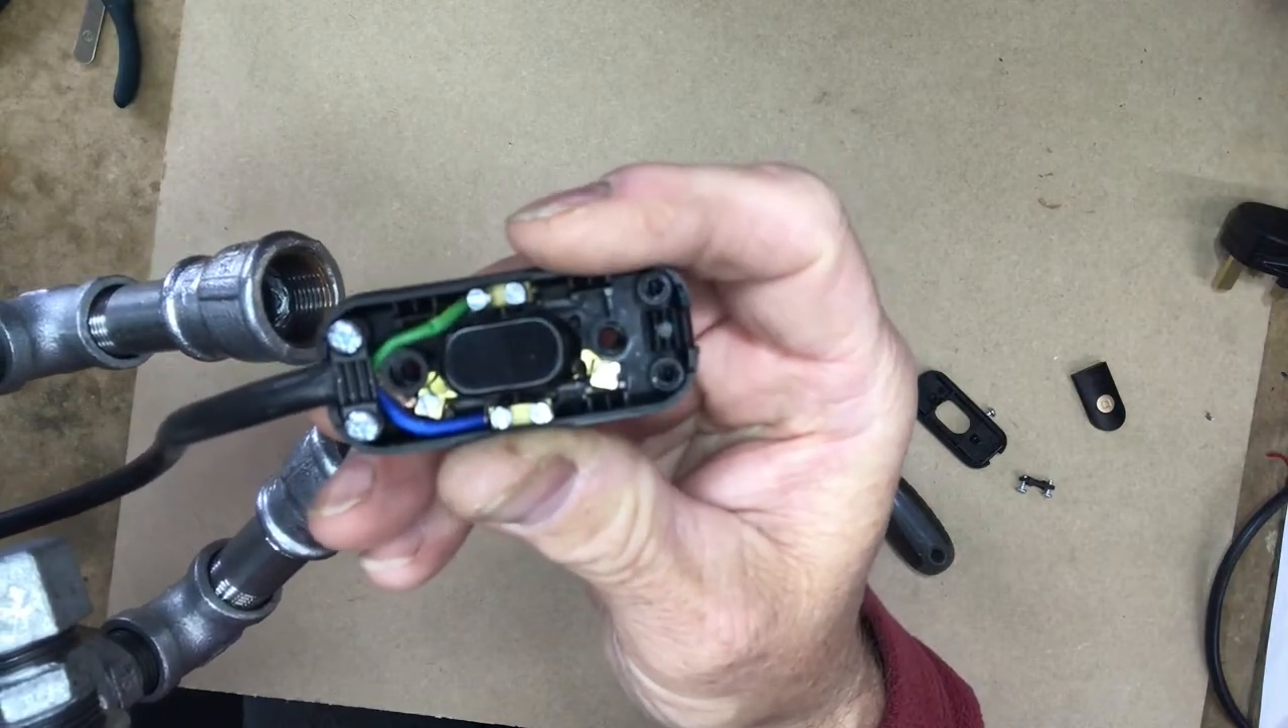So there you have one side of the switch. All wired up.